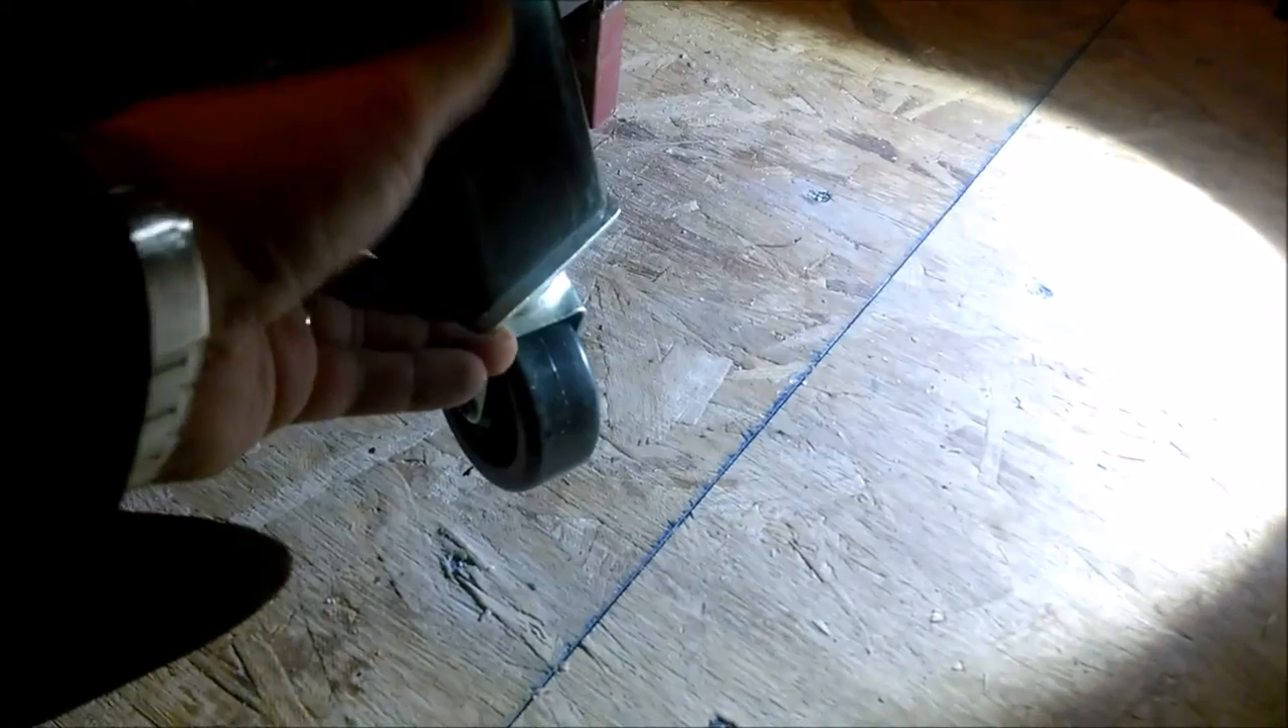So now I've got the wheel on for the mobile base, and then I'll push it down, or let it come up.